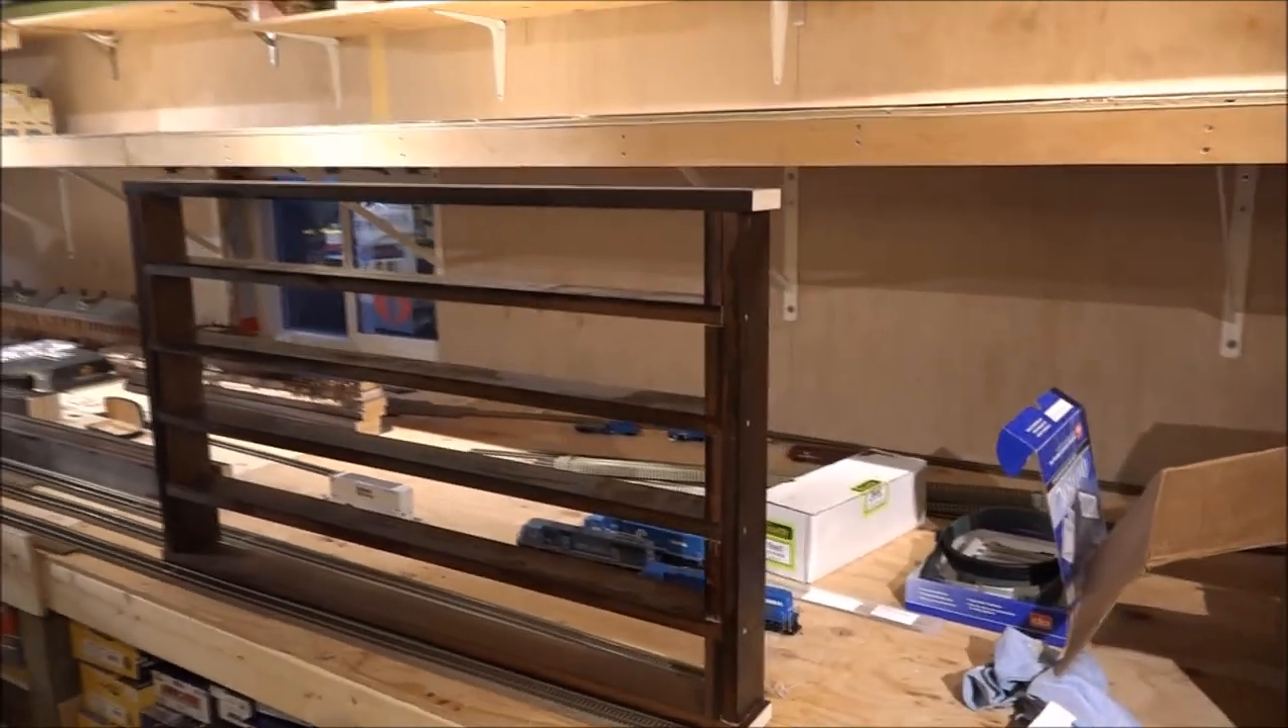There it is my shelf unit just need a few more screws in it and a back.